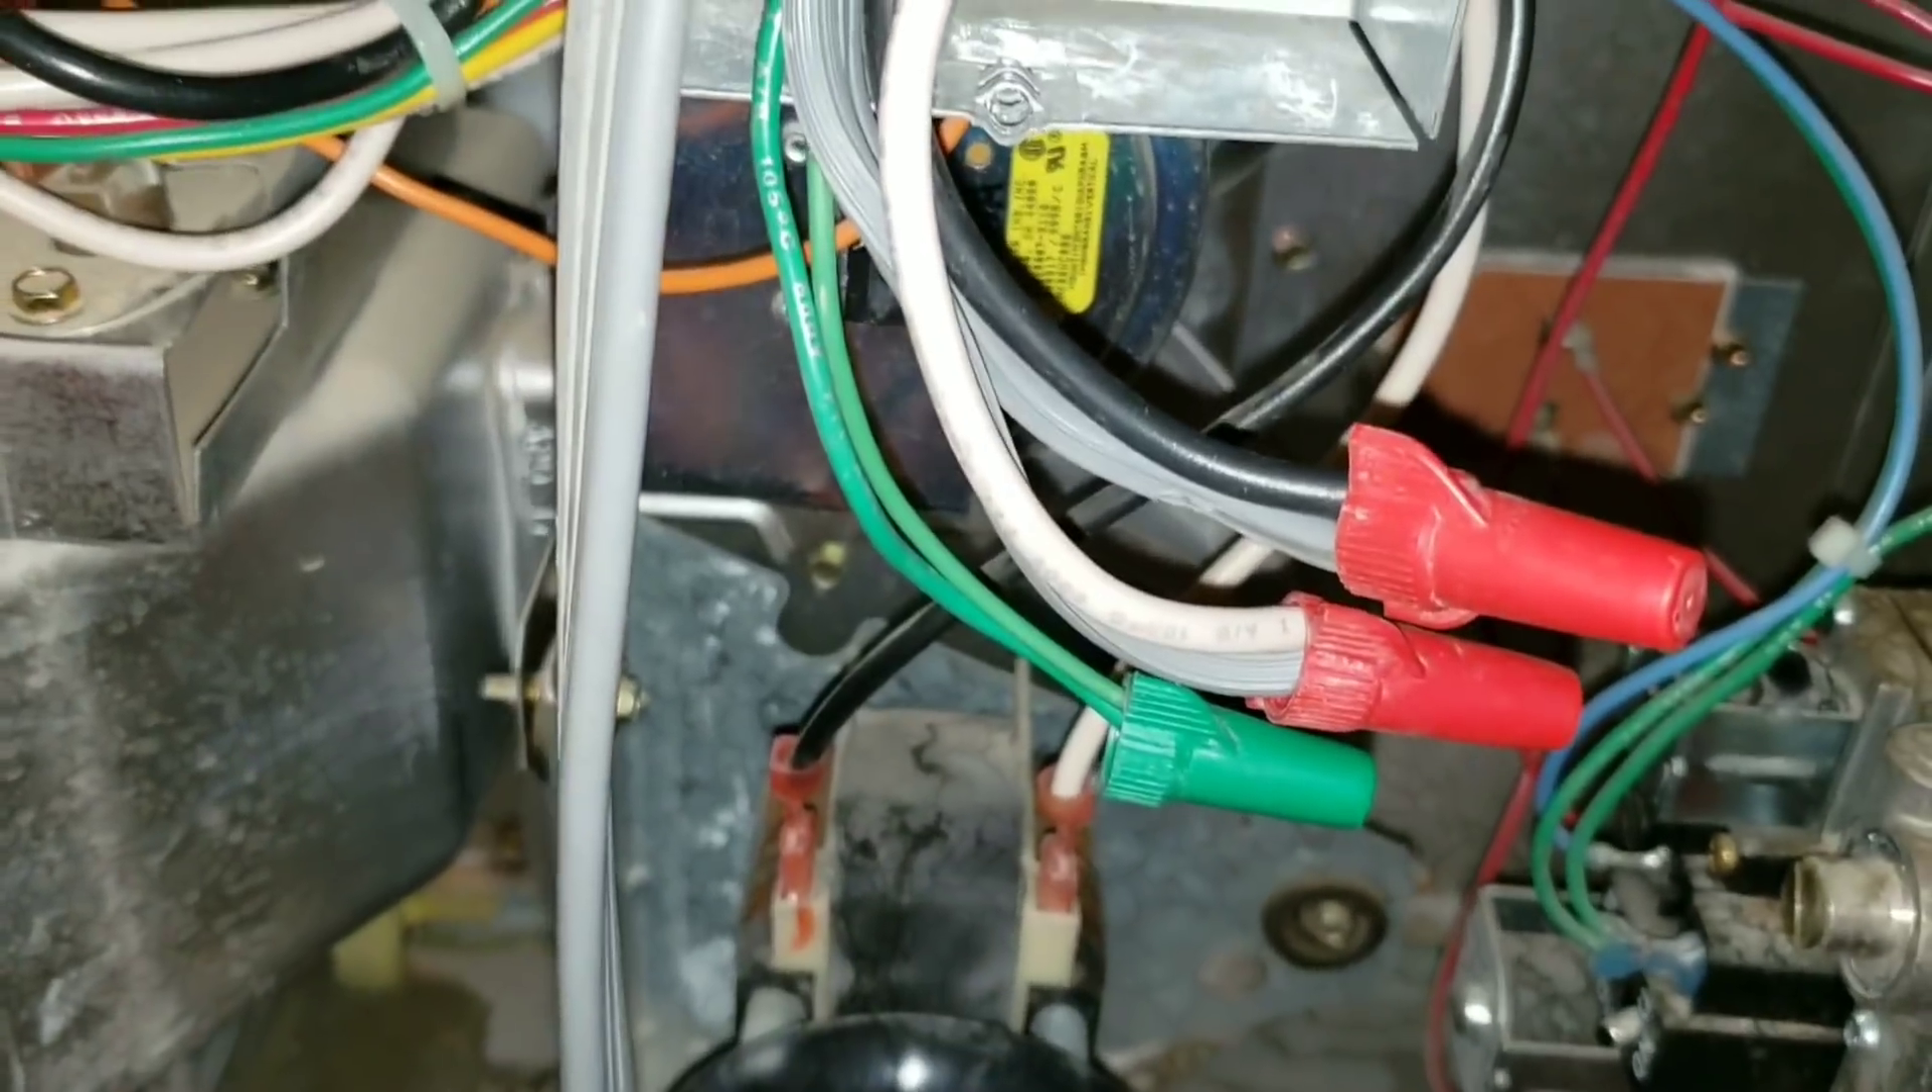Here I wire nutted my wires and now I'm going to redo my testing.